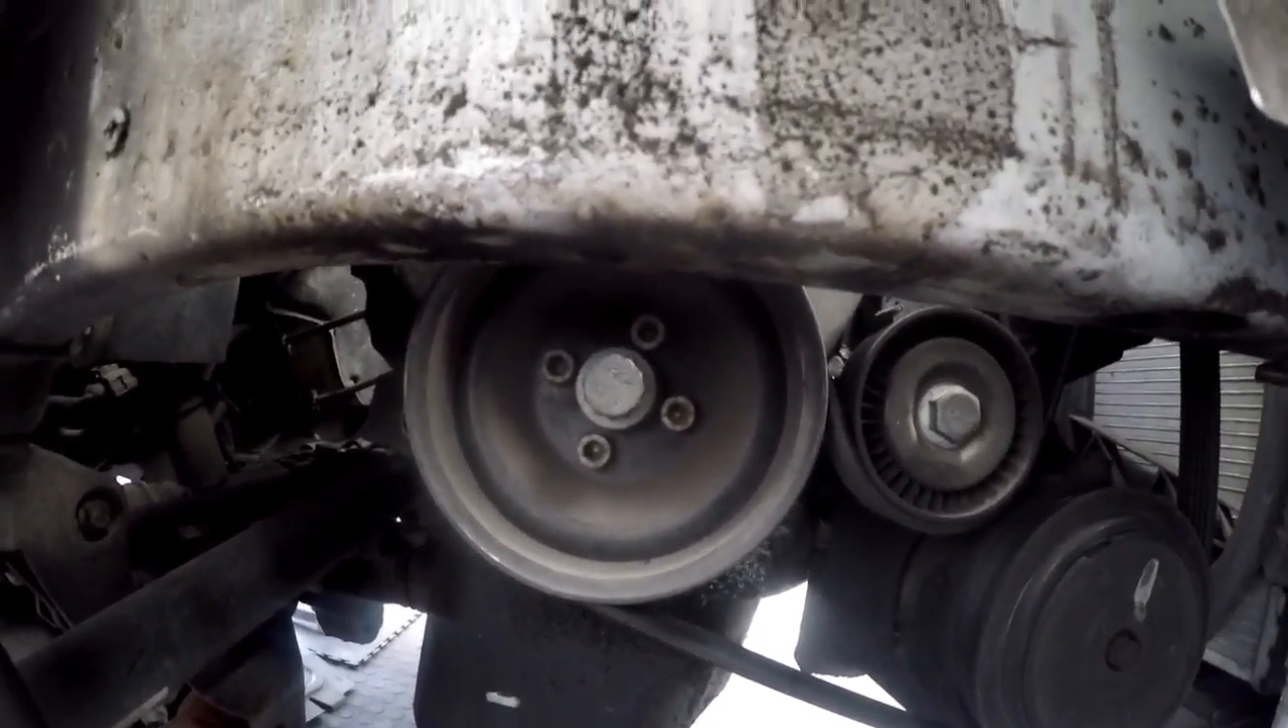Okay, now we can see that the pulley is basically exposed, you know, and we can get in there.